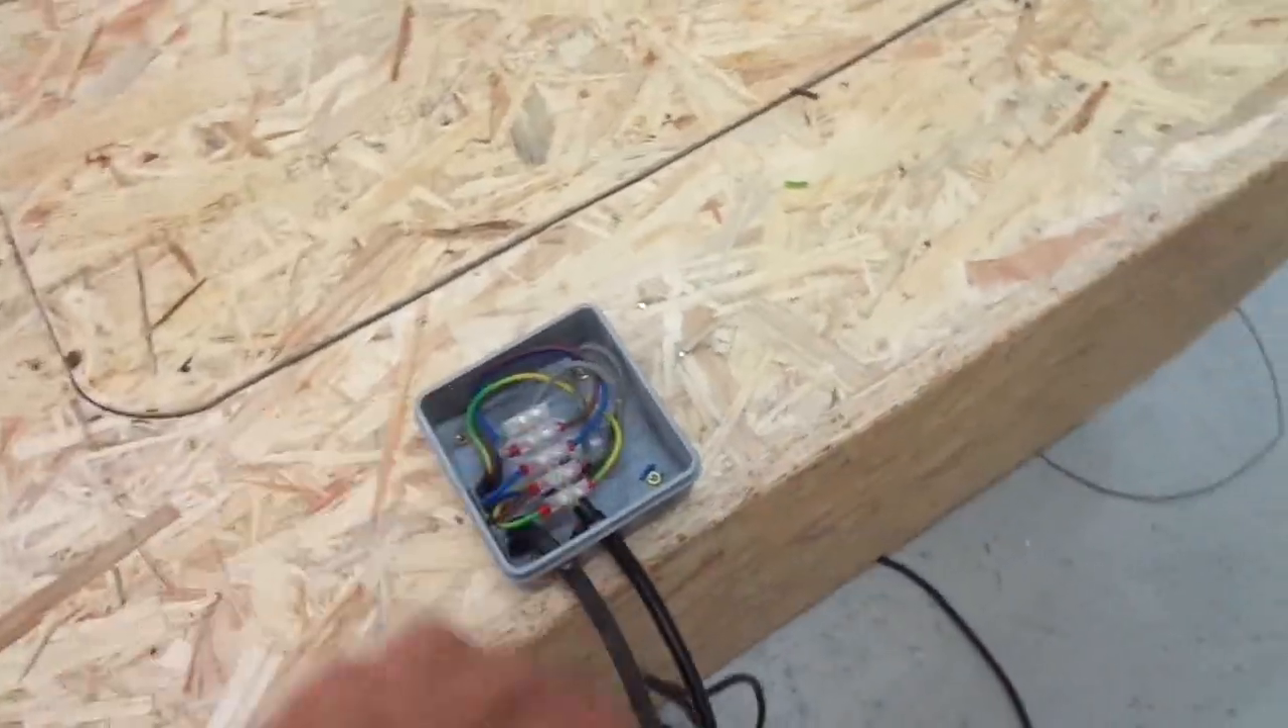All the wires are connected, hopefully in the right way.